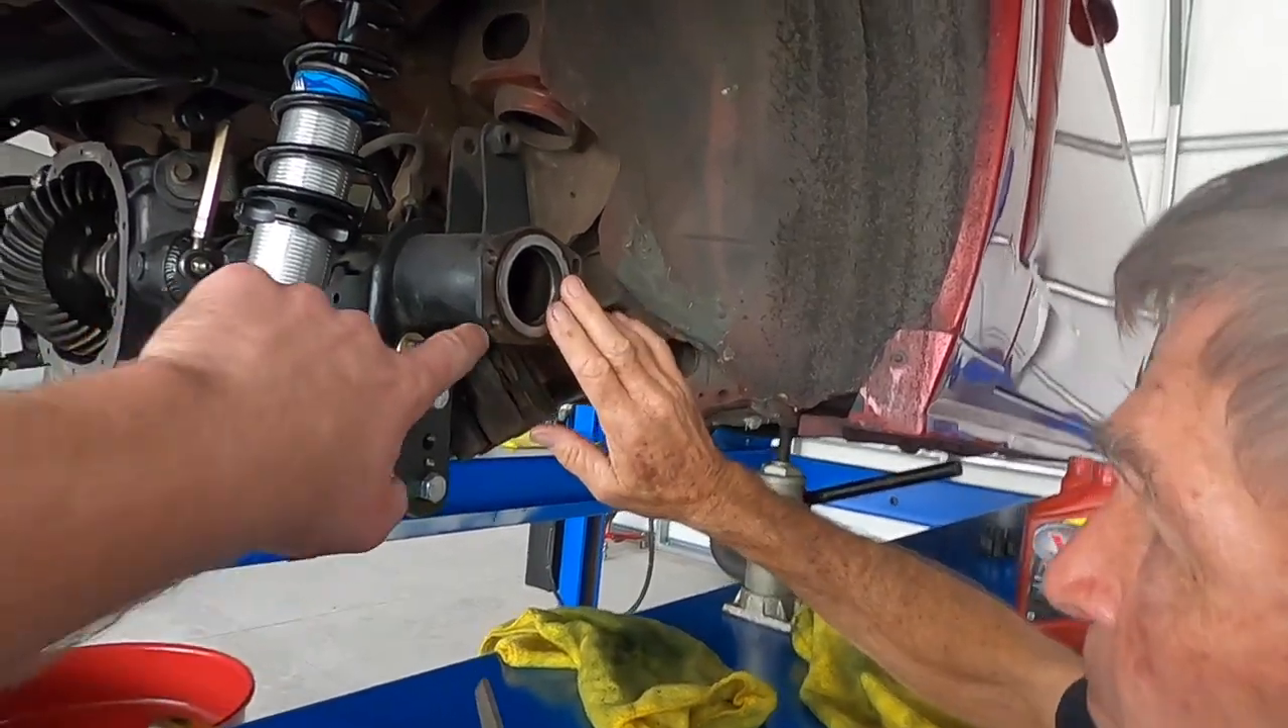The bearing is not in here.